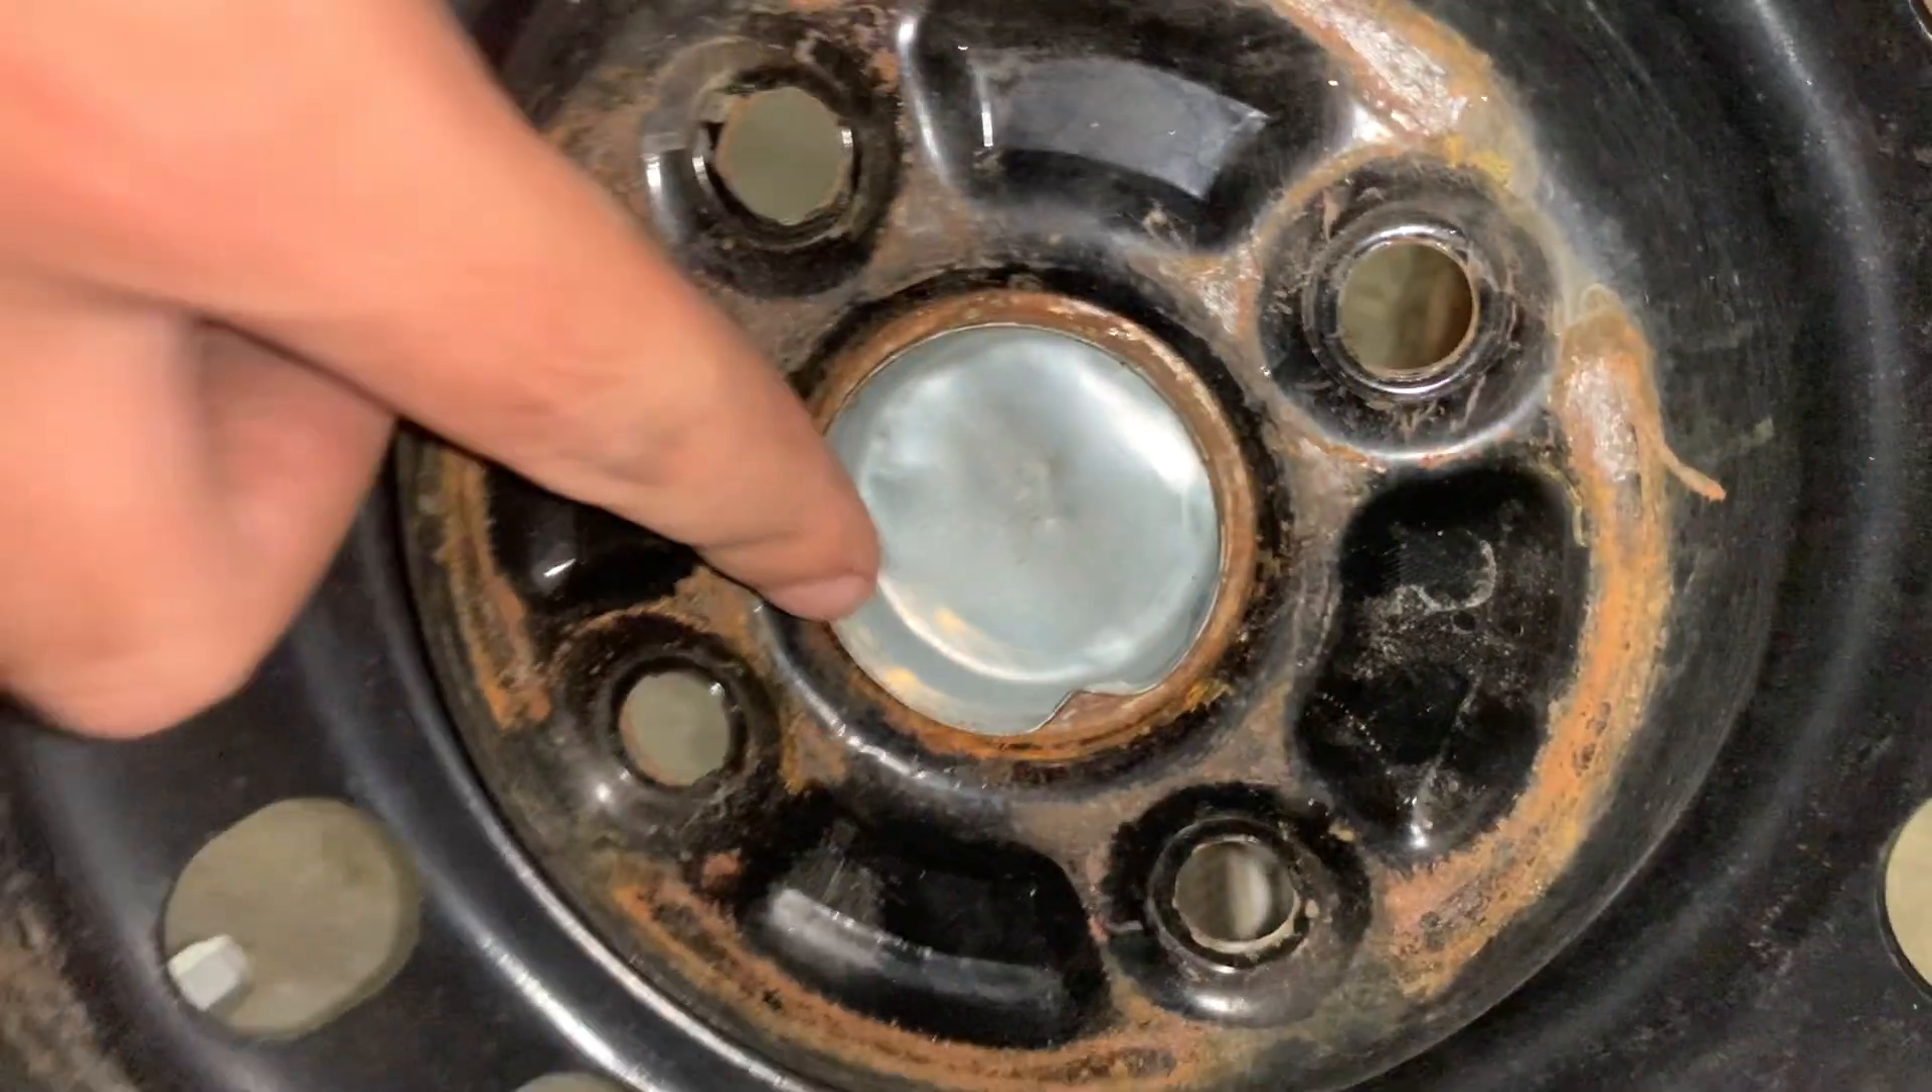This dust cap that is supposed to be on the drum protecting the axle nut from the elements is actually stuck to my rim.